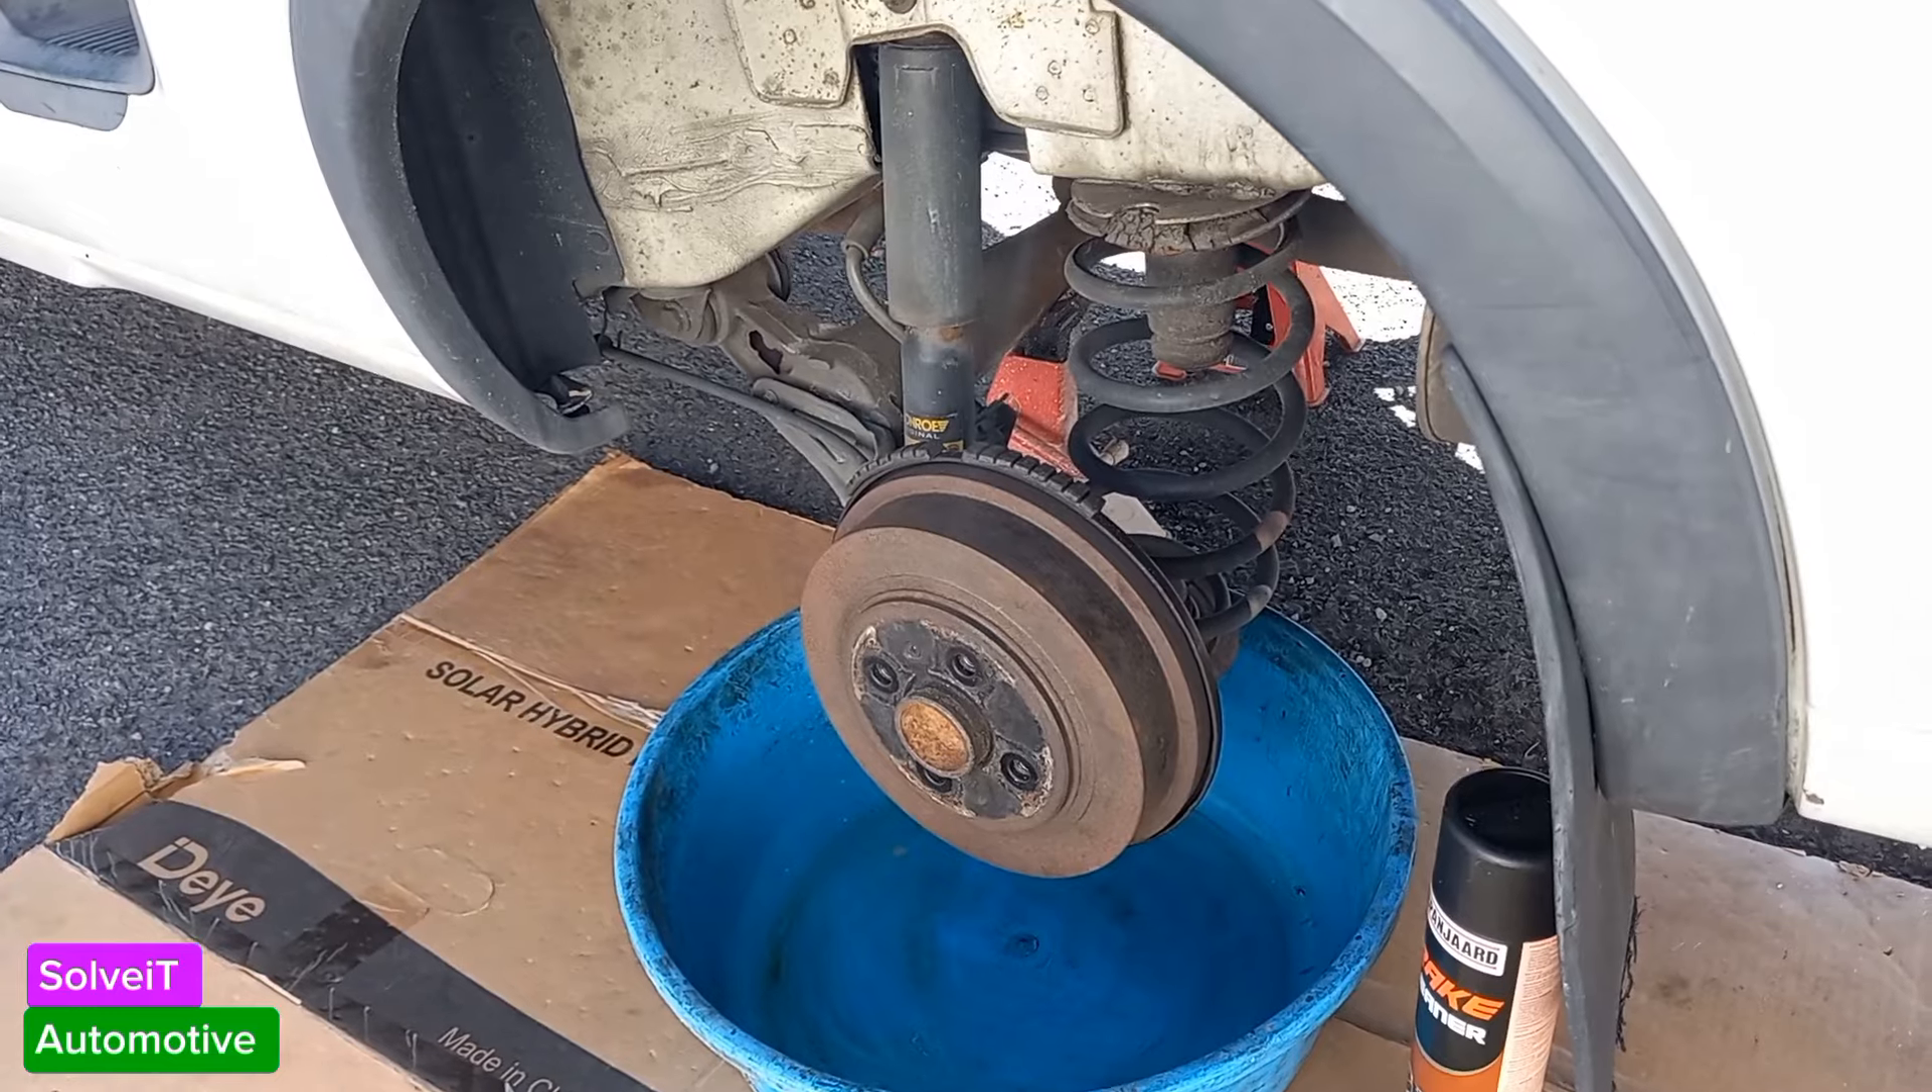But now what we have to remember is that we don't have the wheels on. Wheels add a lot of weight to the actual drum itself.